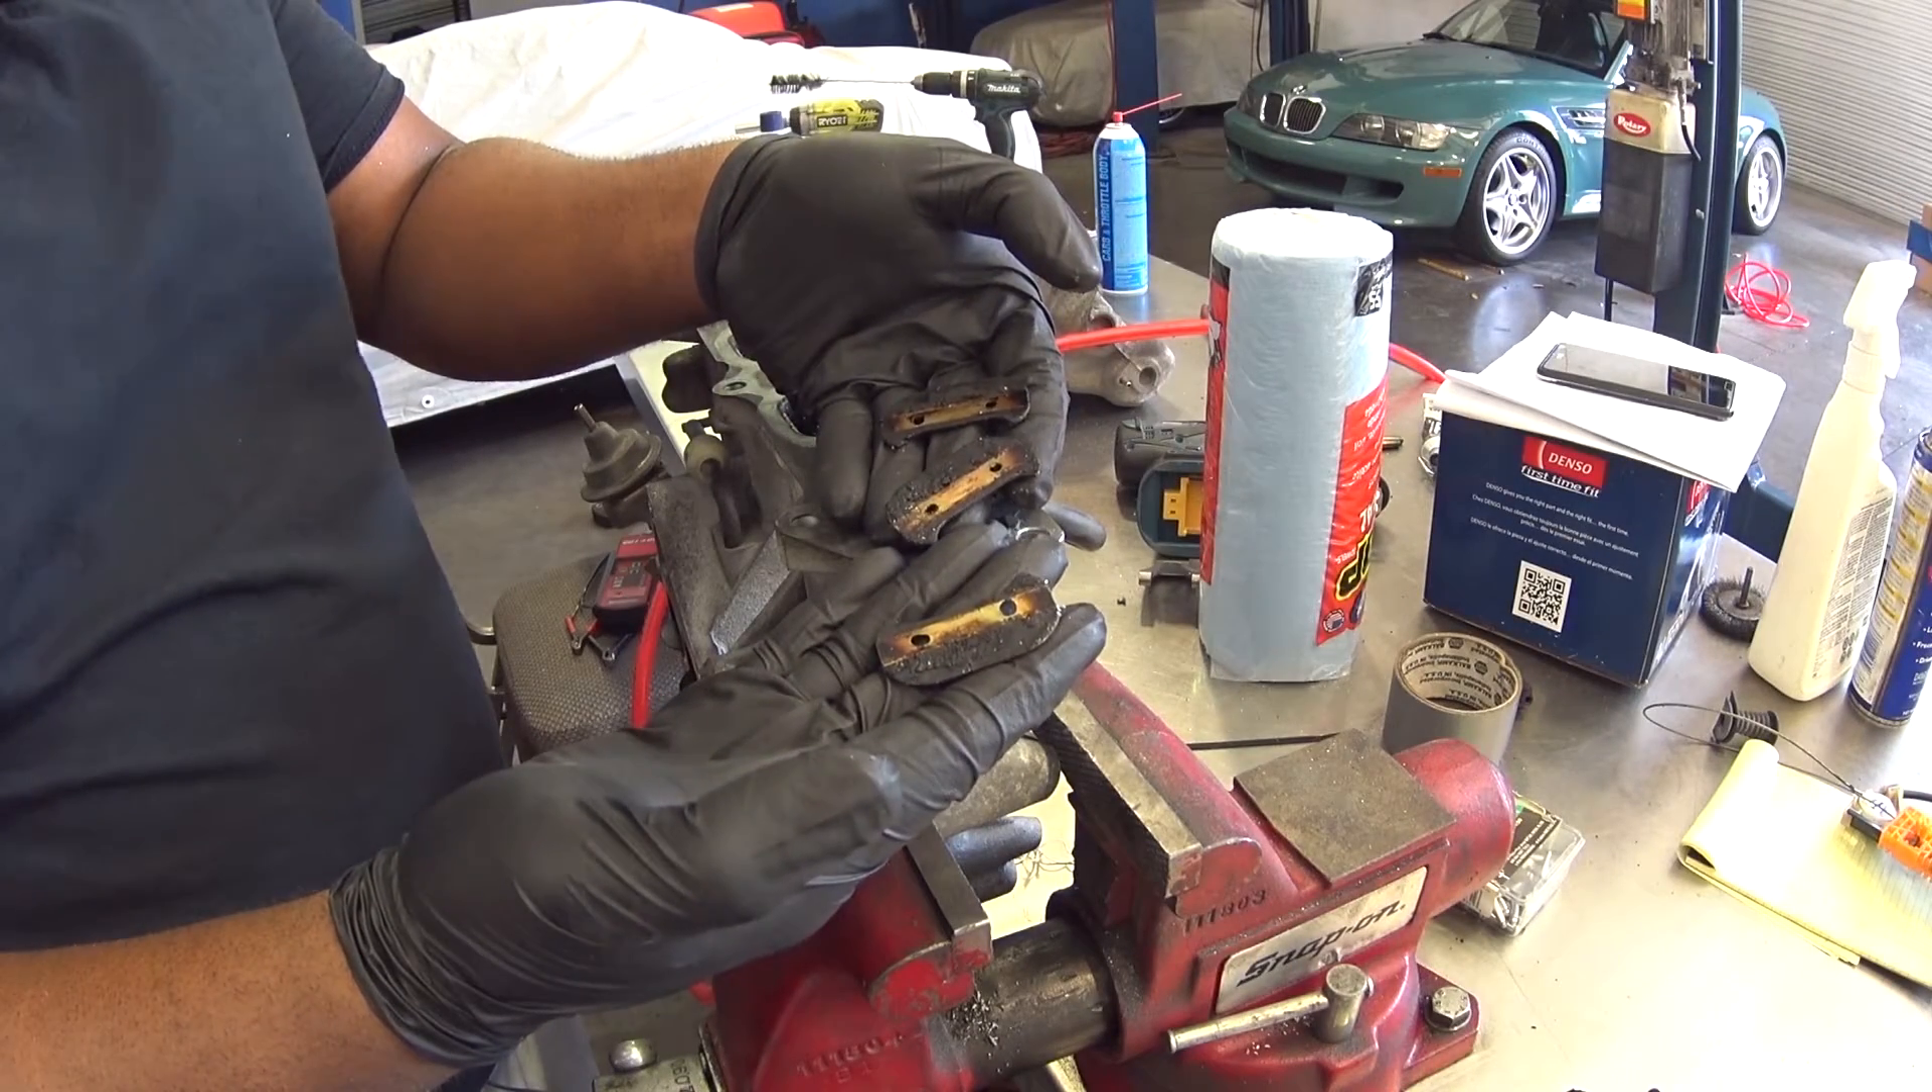Now I've already removed three of the VTCS valves from the intake and being a little clumsy there, I dropped one, but no worries, I can retrieve it later.